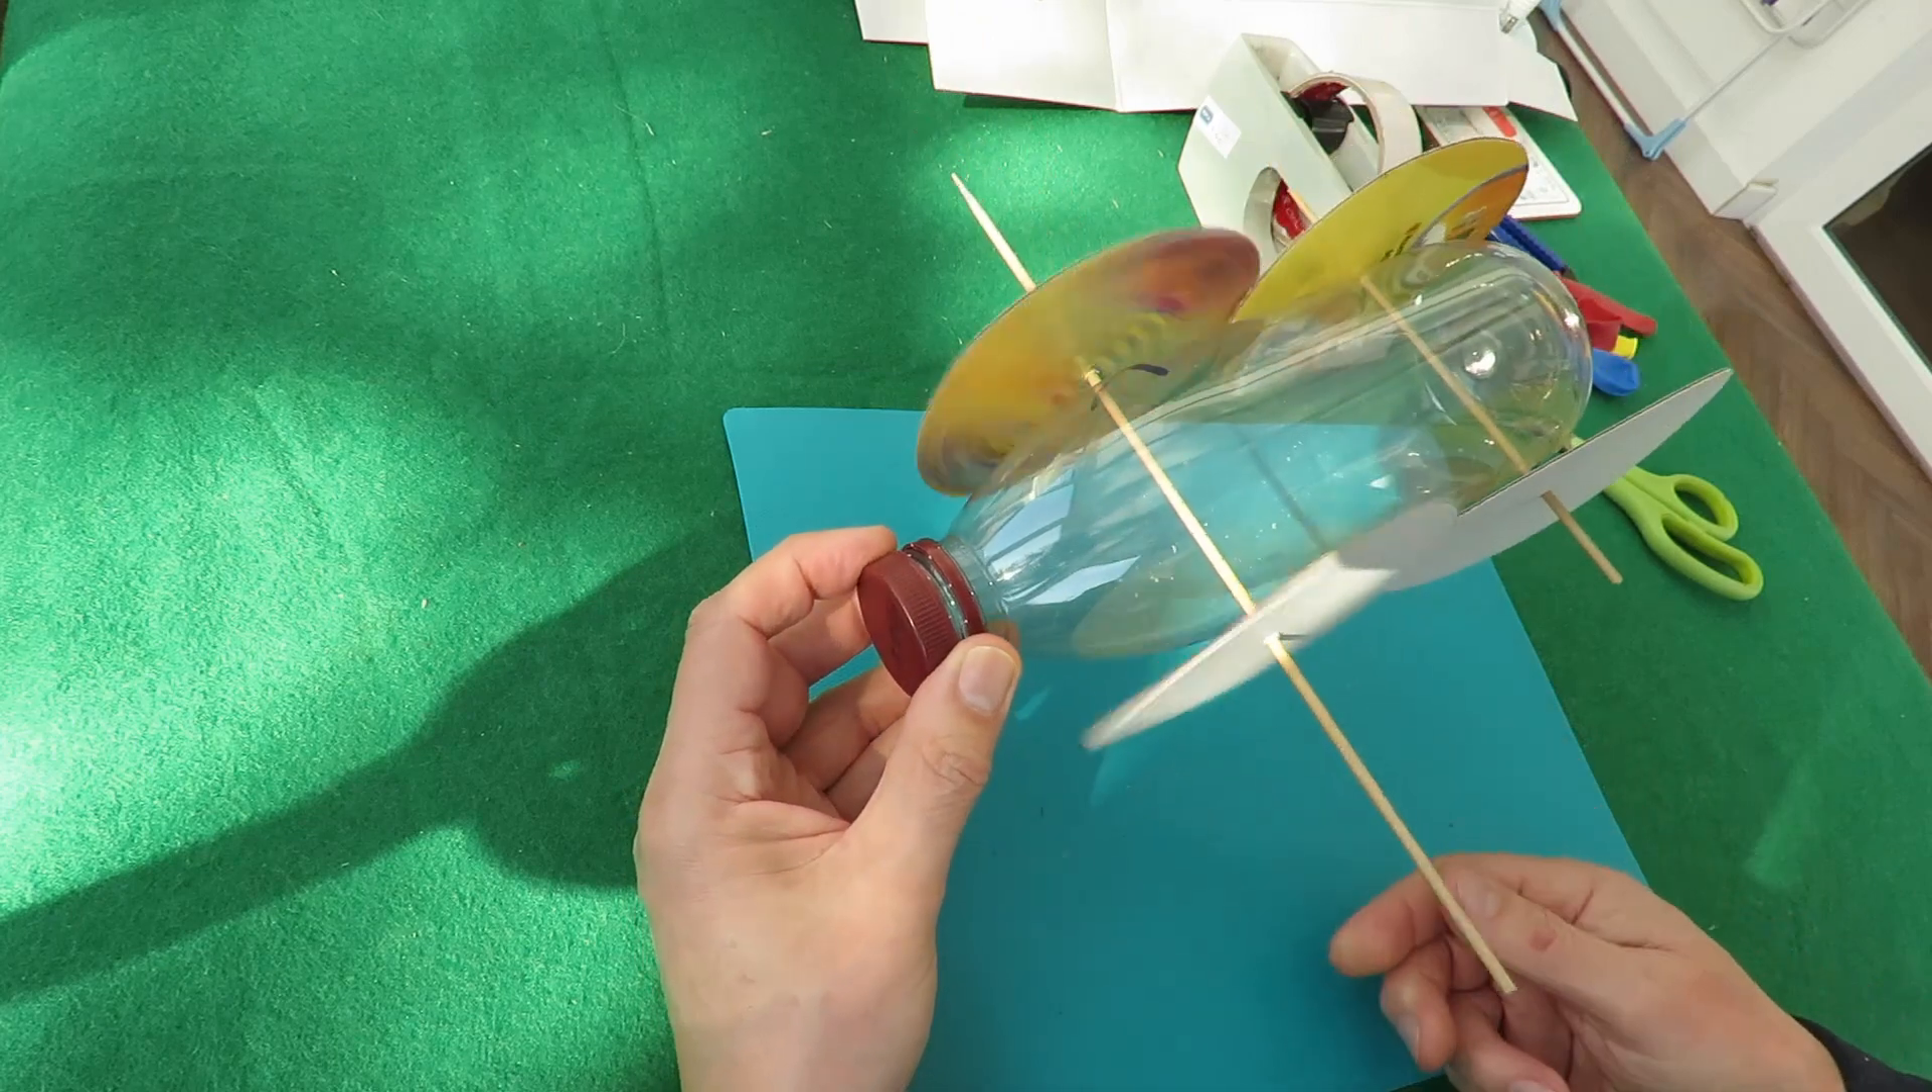One basic thing wrong with it is the wheels are too big for the space that I put the axles.